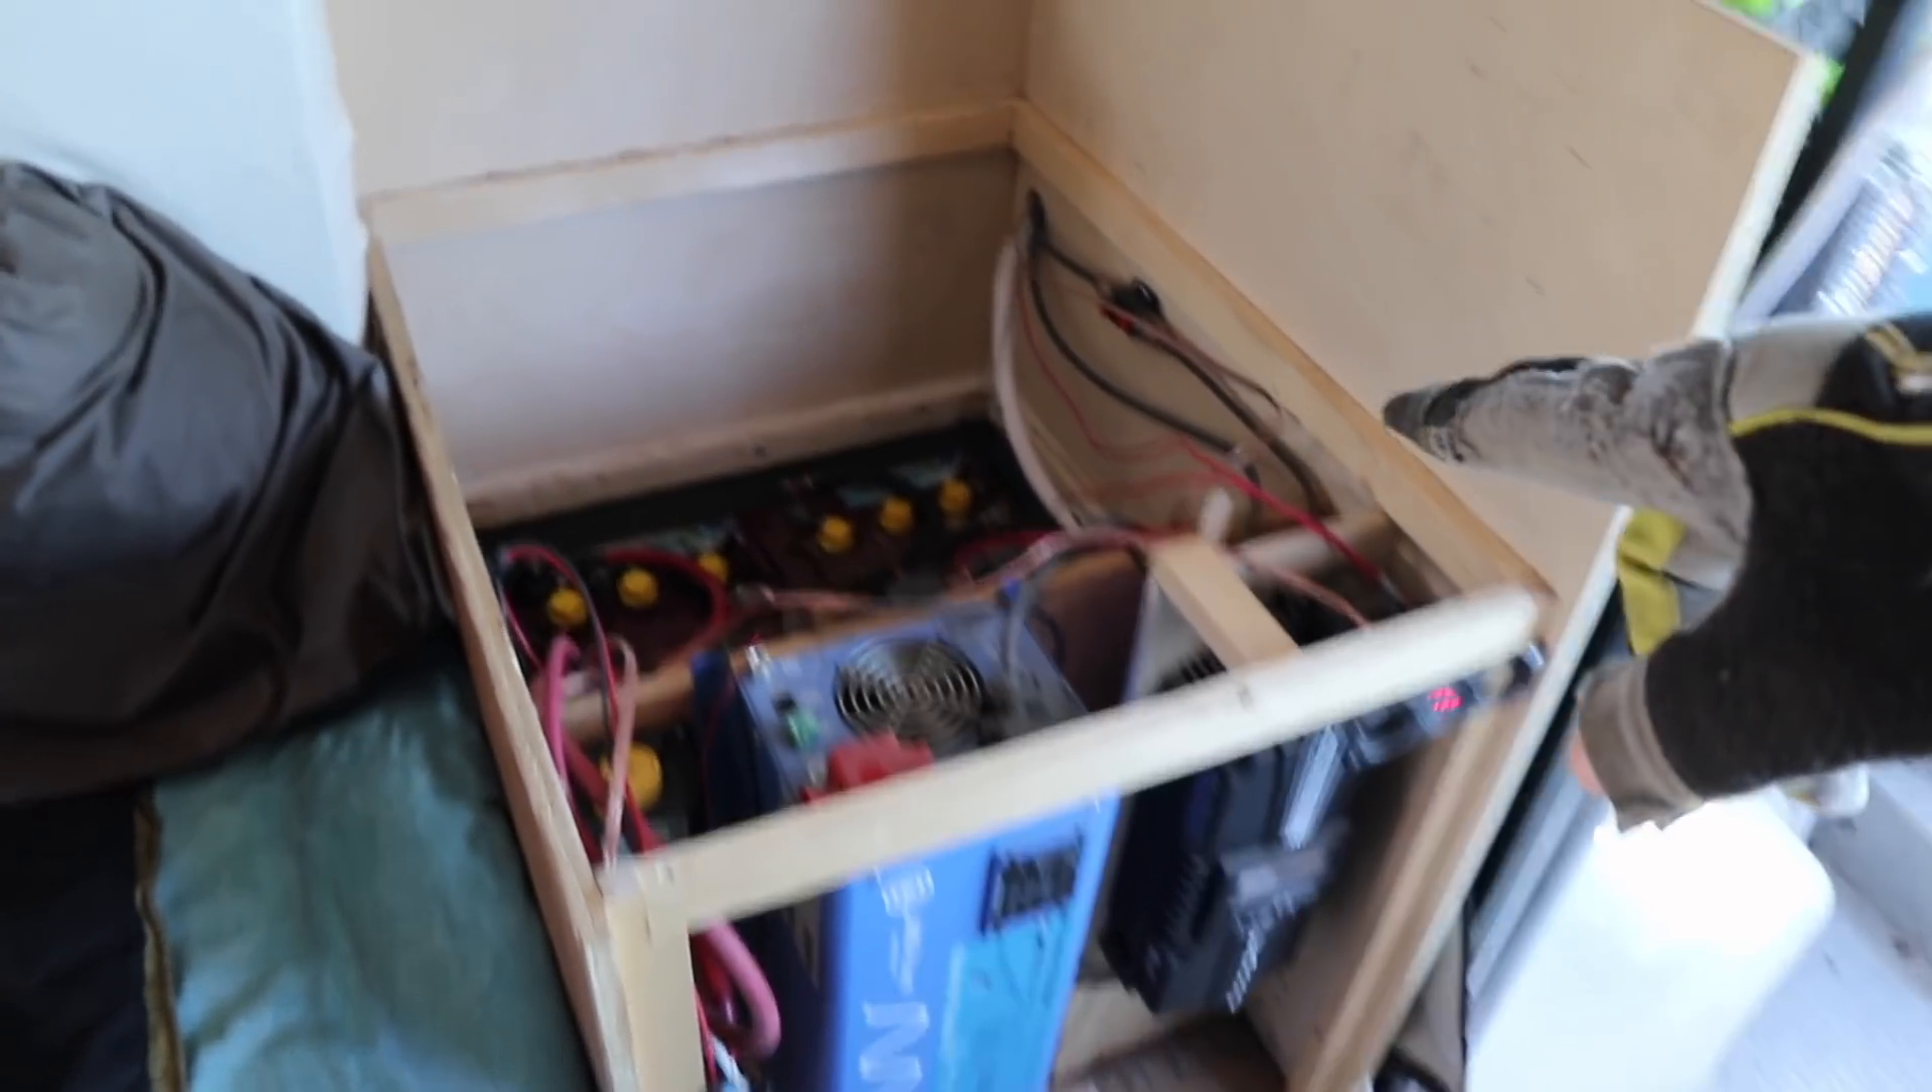I've just taken the cover off of my existing power box.